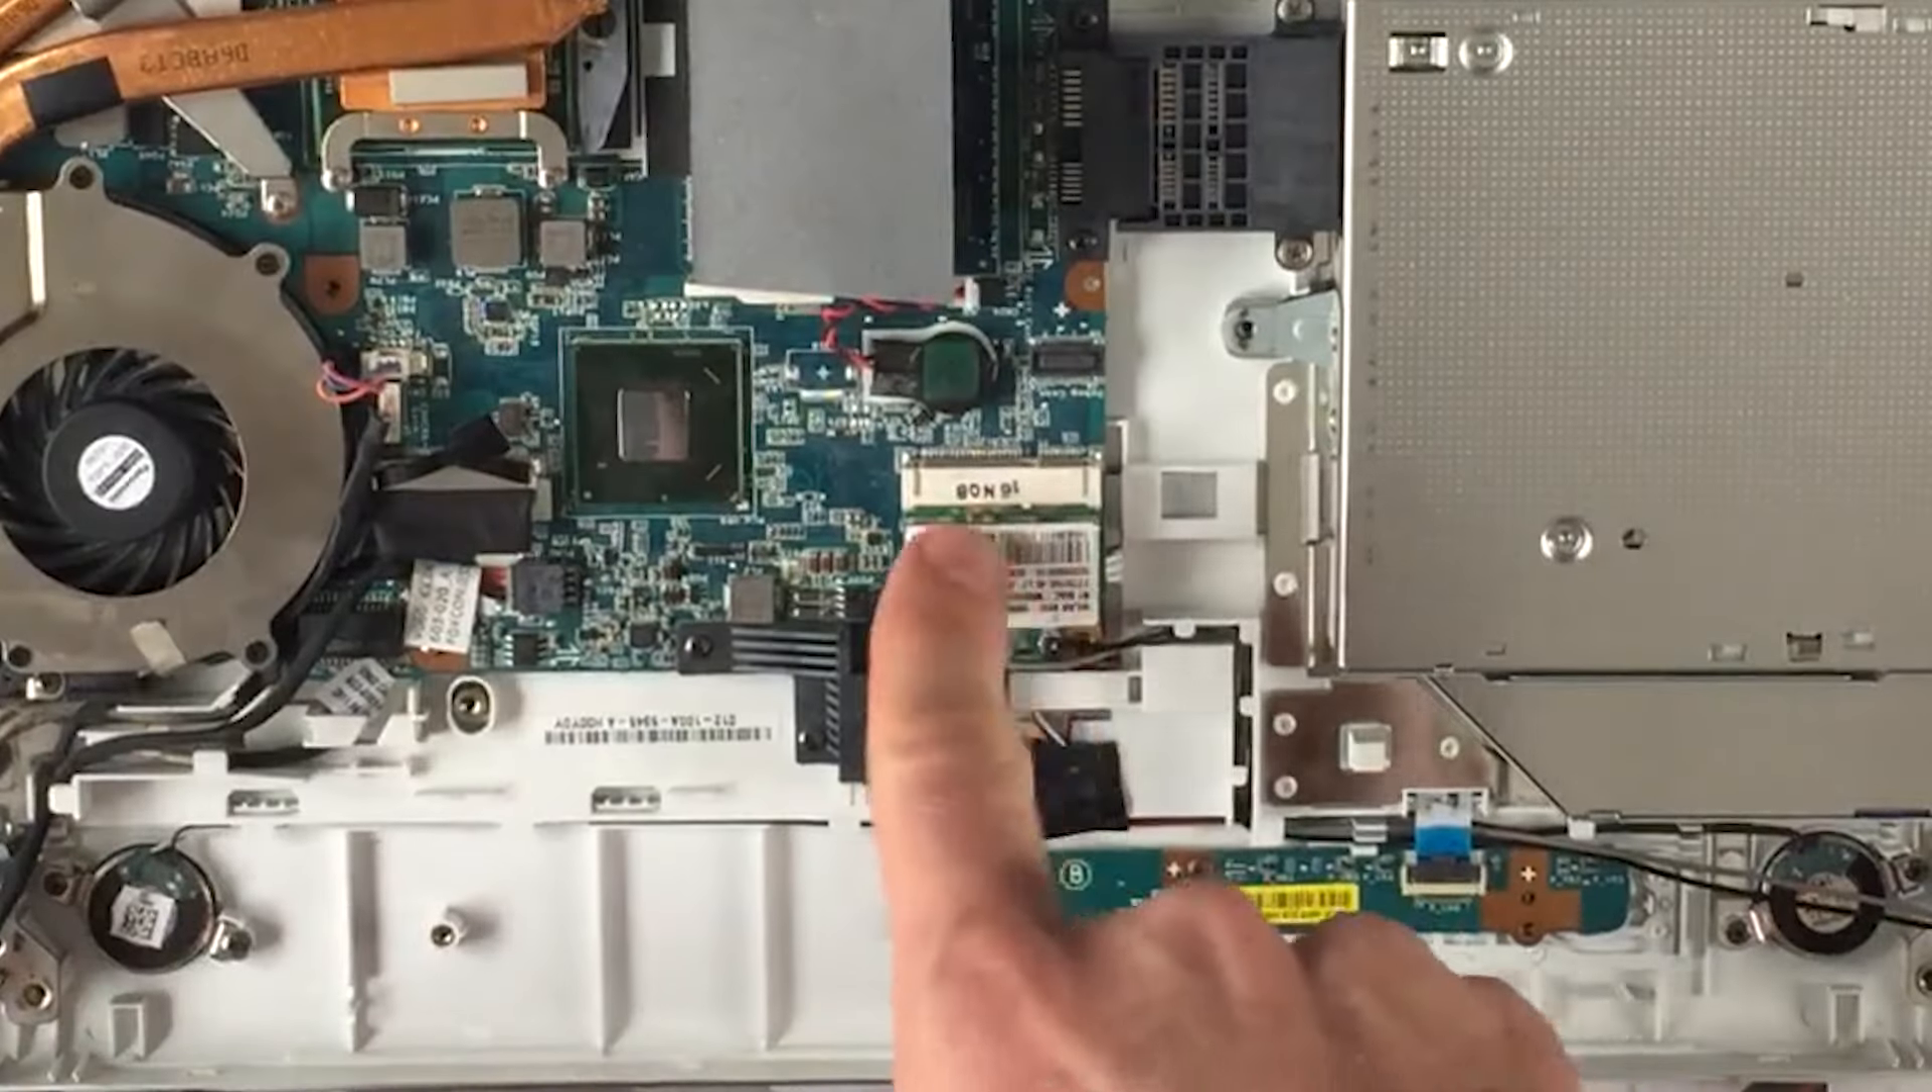Donc la partie arrière est déclipsée. On a maintenant accès au PC.